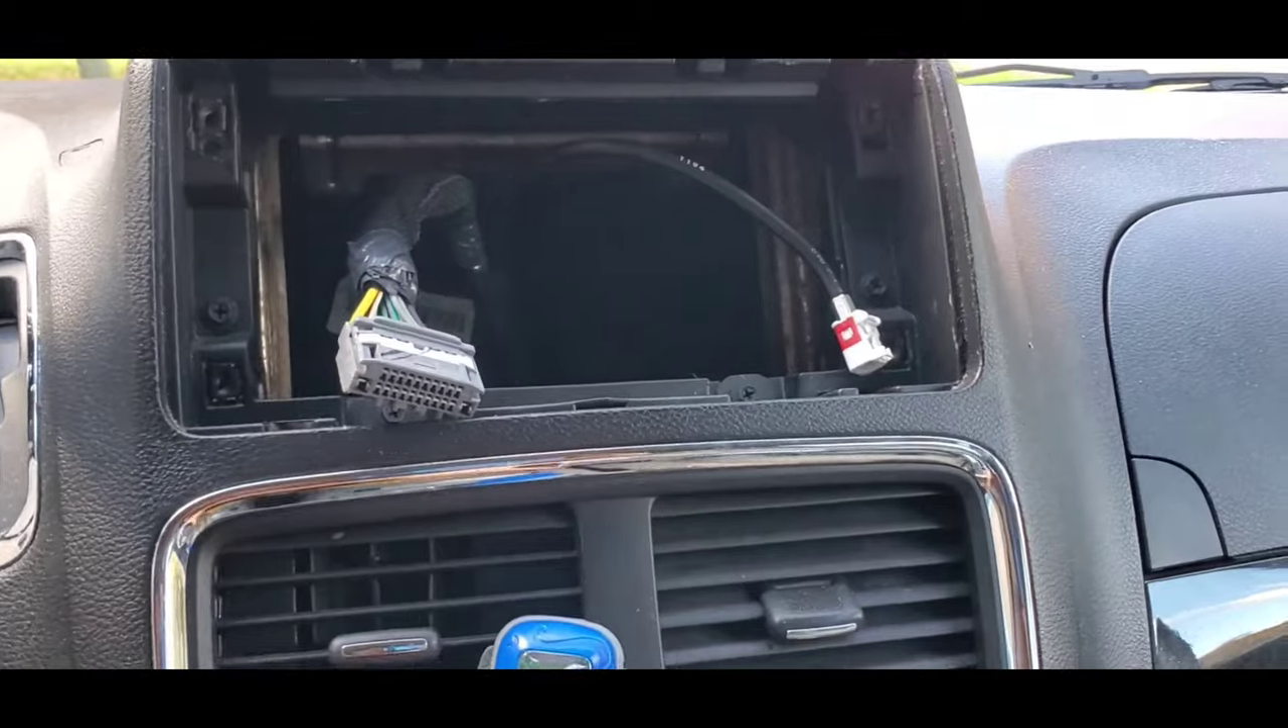So basically we have the radio removed completely.